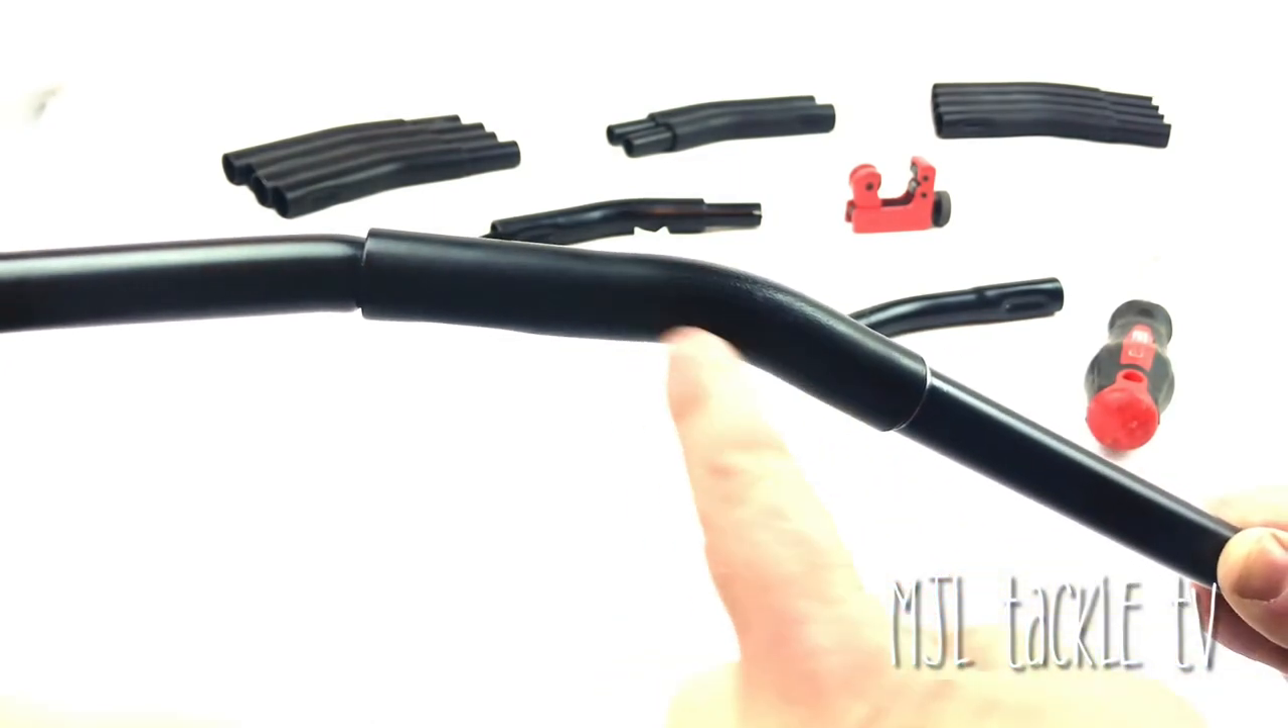Here's the armor joint fitted so we've got it attached to the top section and also the bottom section with a little groove.